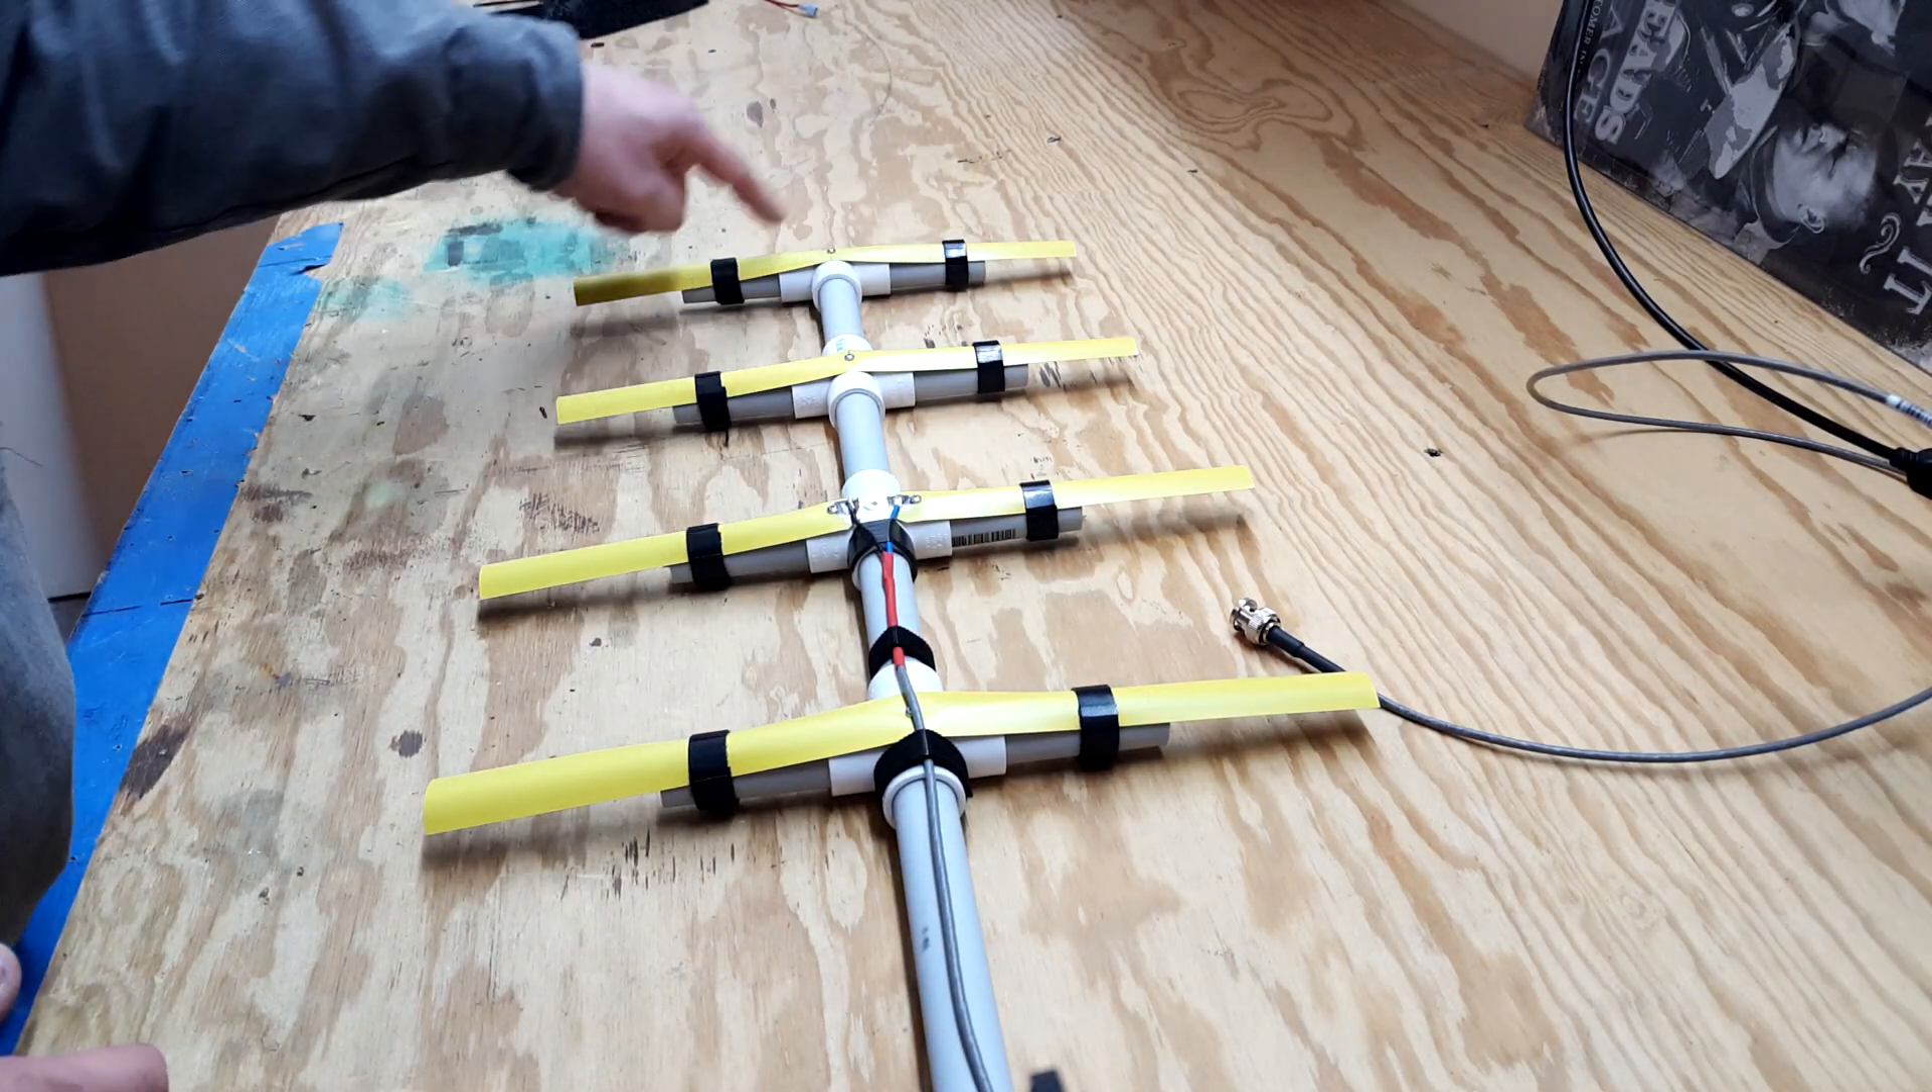I put my velcro on here.